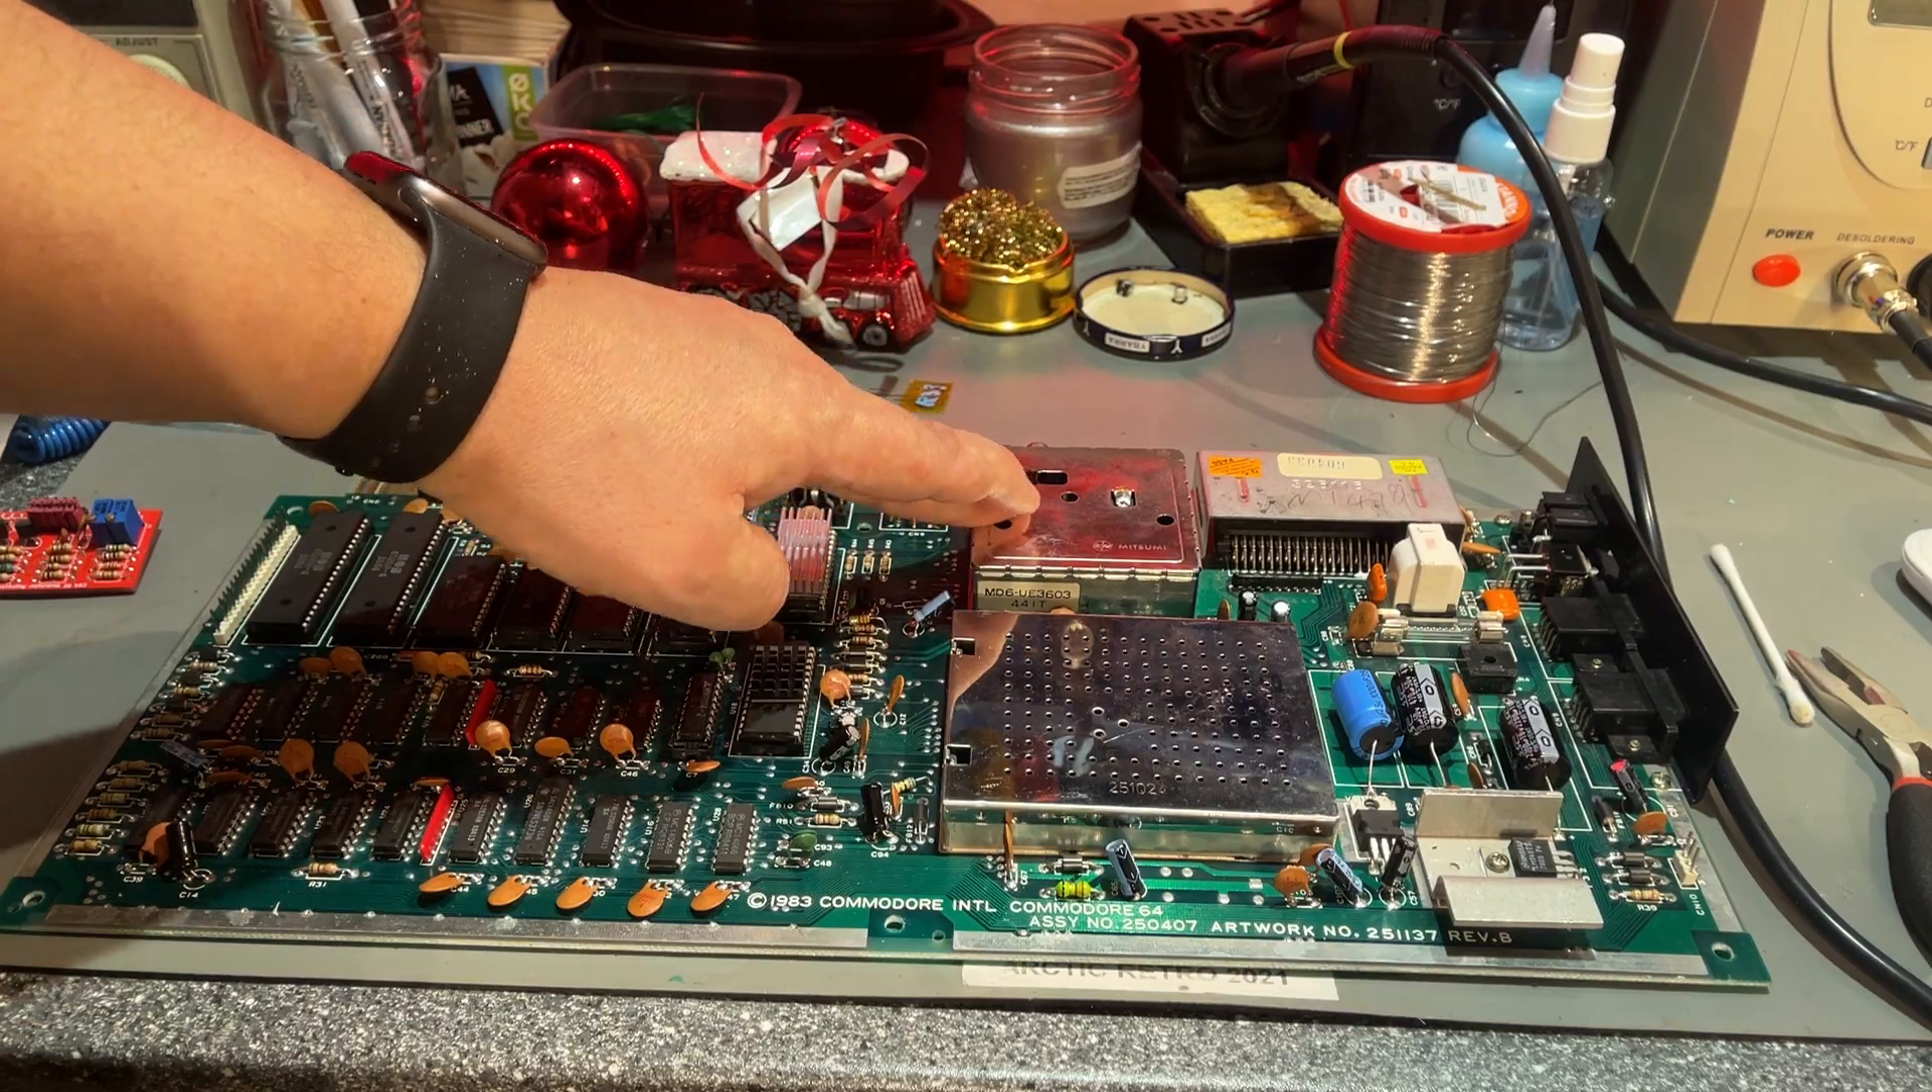I took the motherboard out of the machine and this is the big TV modulator metal can that we're gonna remove and it's of course soldered in on the backside and yeah there are some big solder points here.